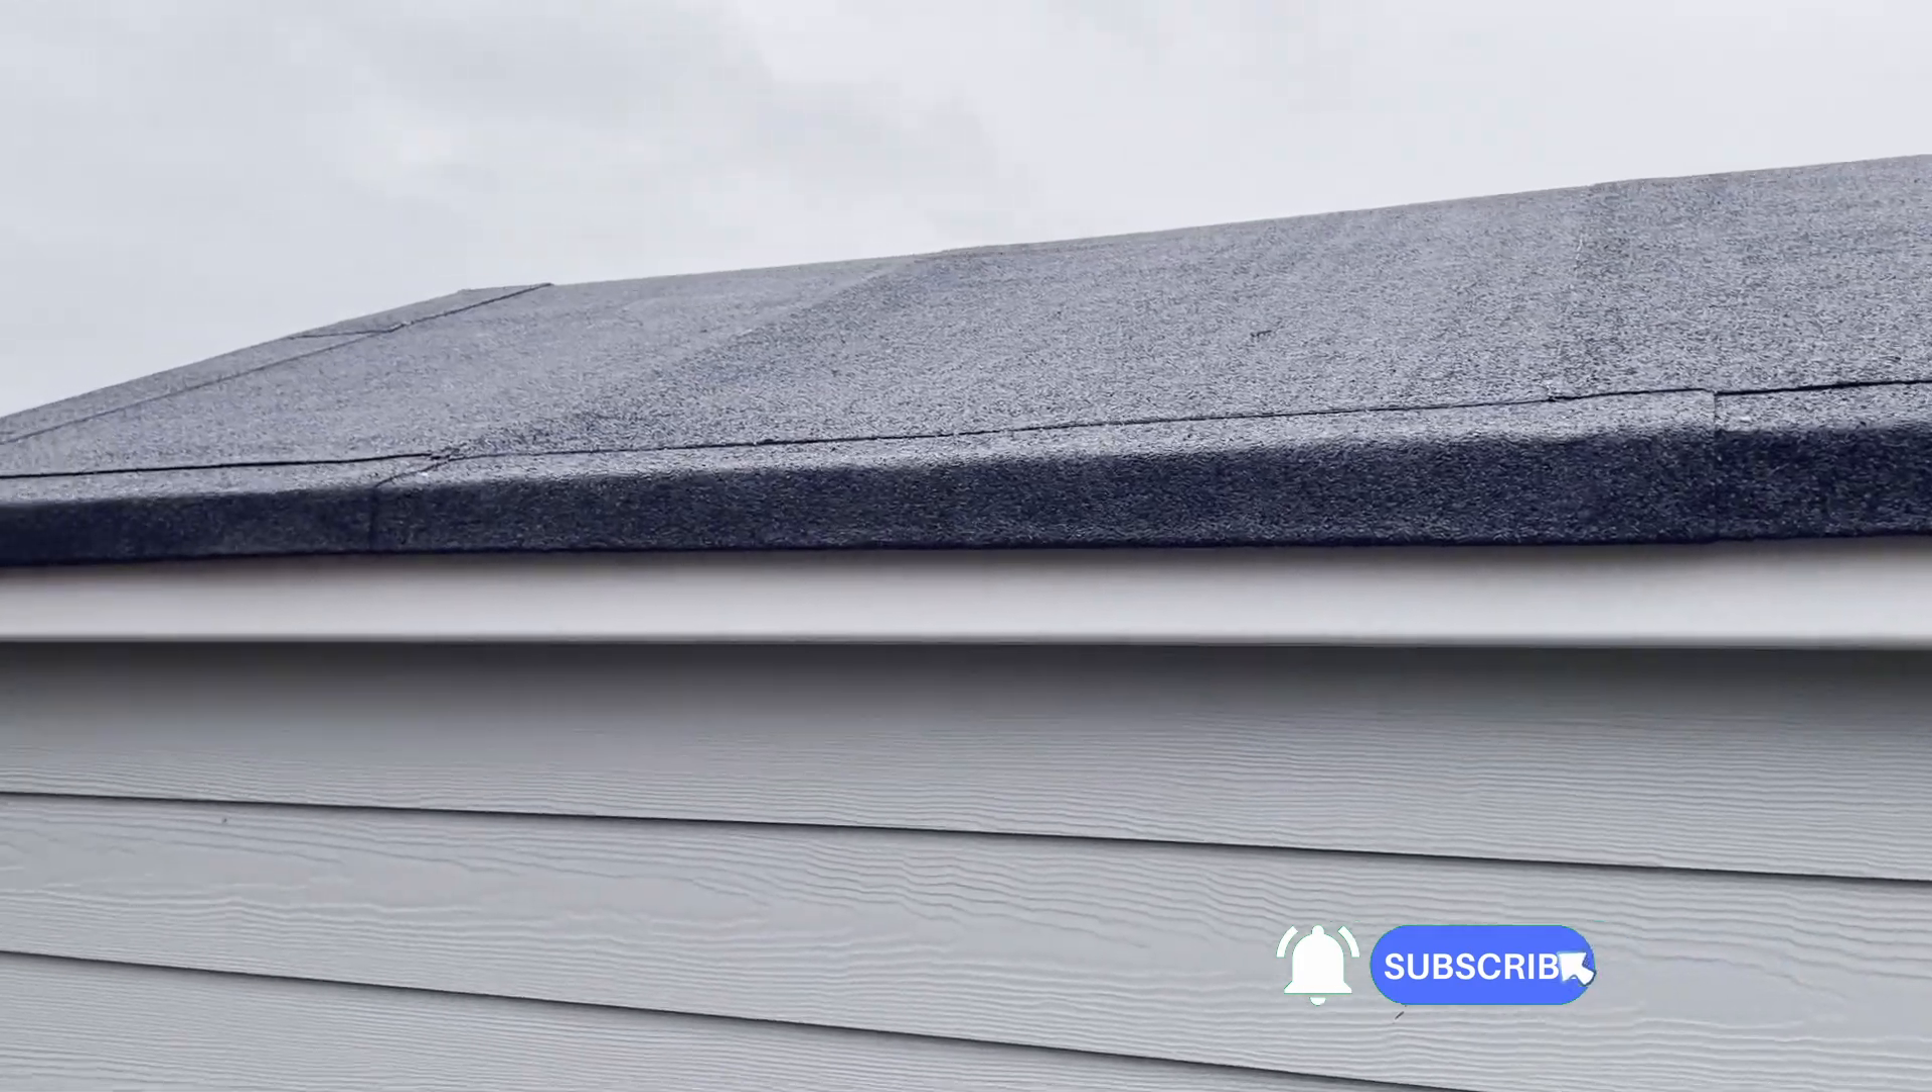So, it's finally nice to get the felt roof on. At least it's watertight now.